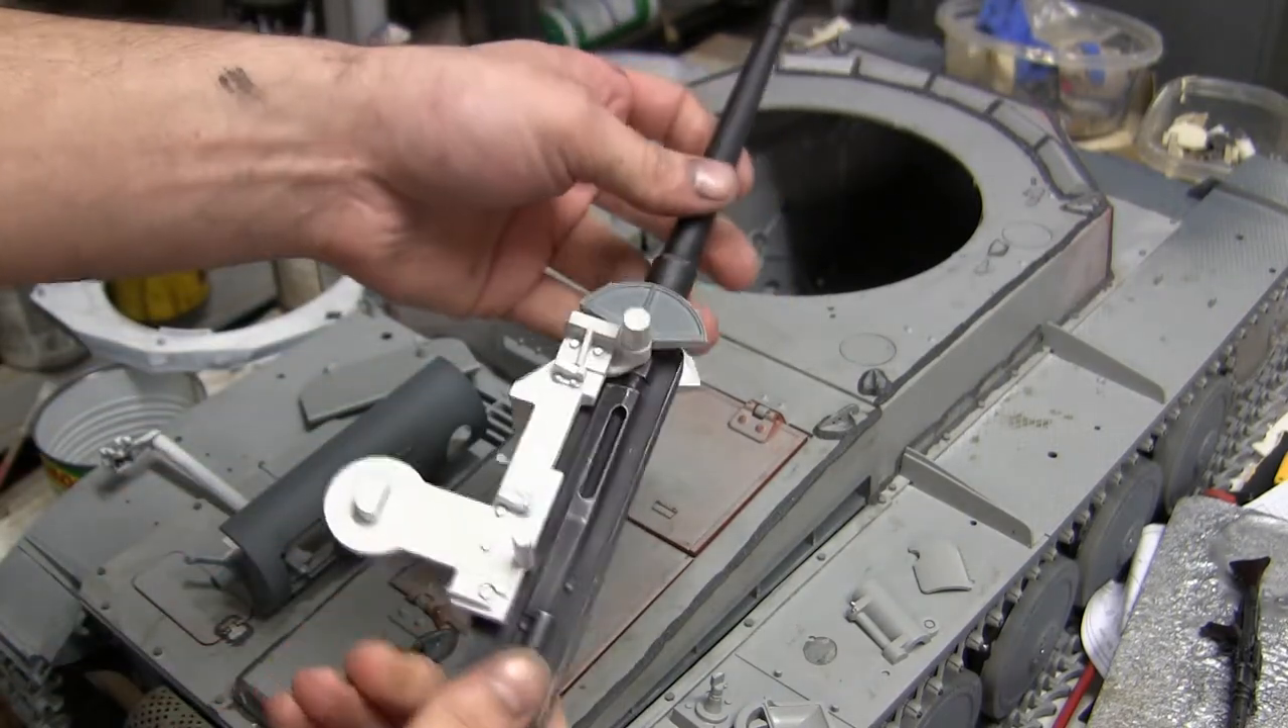And here's the gun the main gun that is that's fully painted and weathered and it's mounted to the gun mount that would be attached to the mantlet.